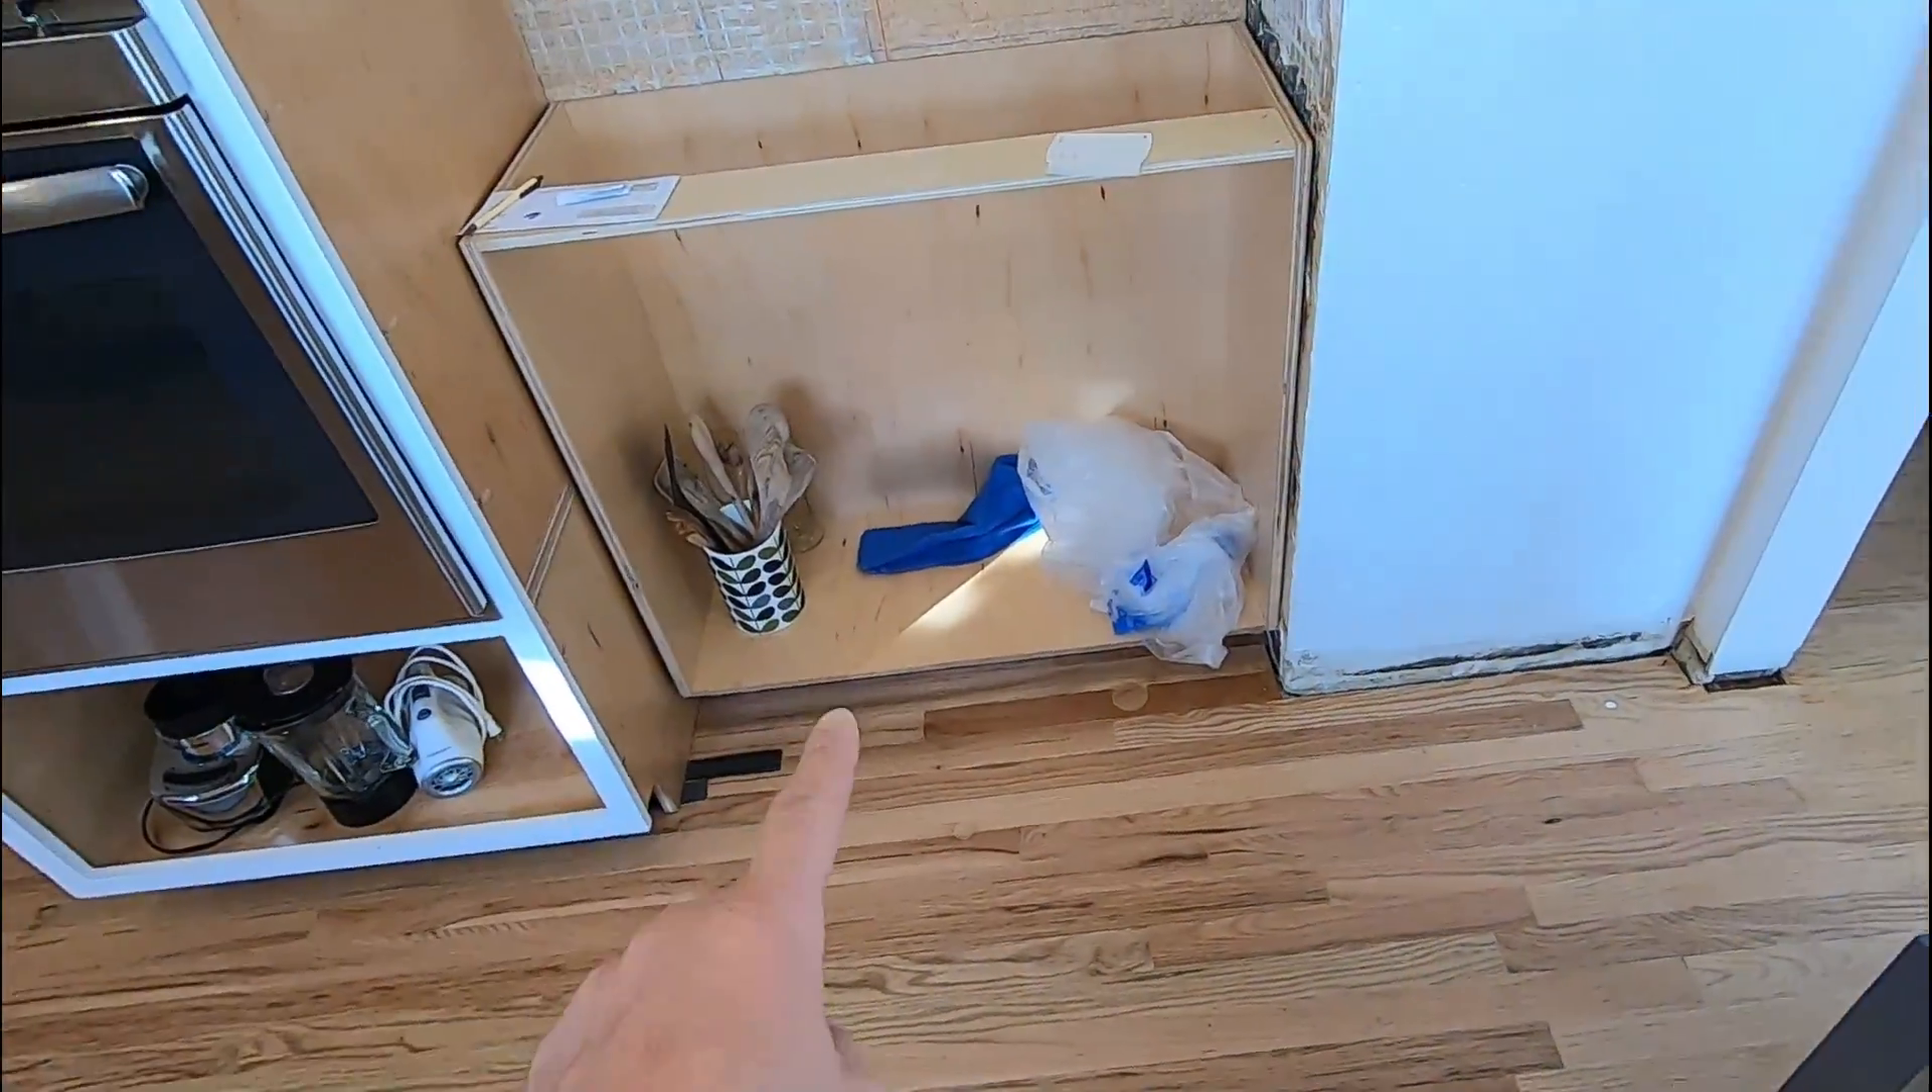This cabinet here, I still need to build a face frame for that.